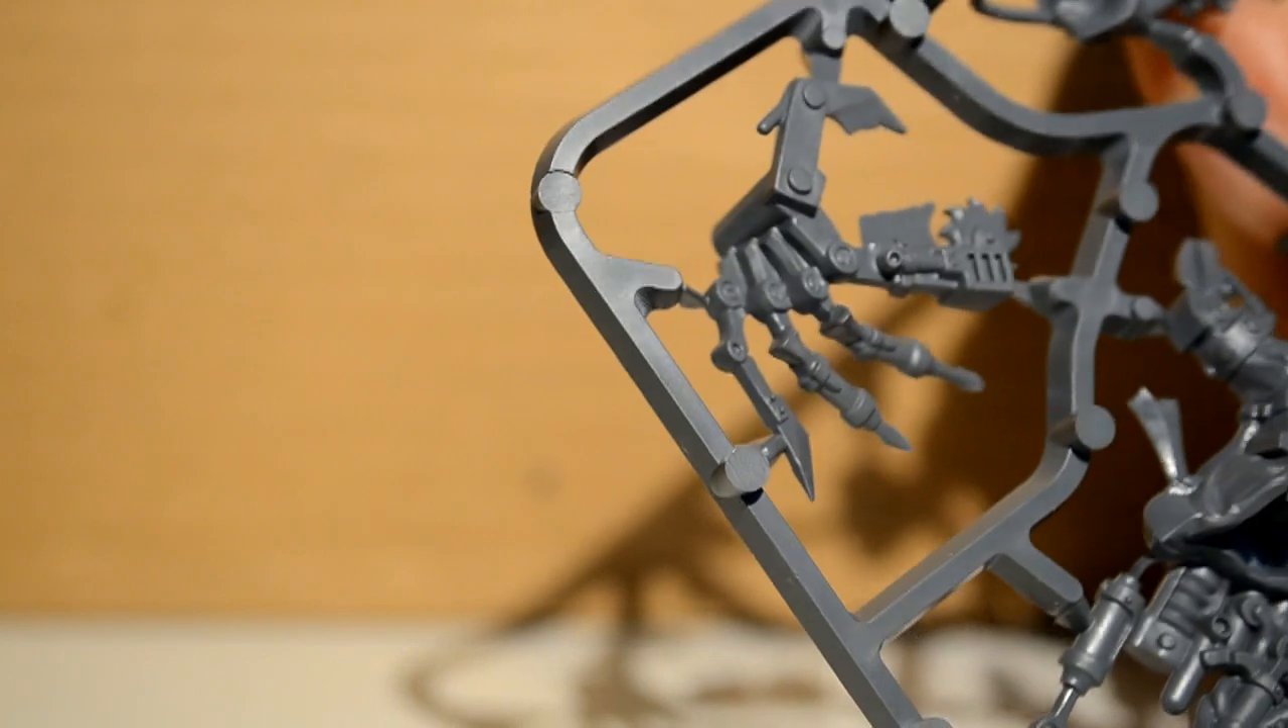And the actual robot hand isn't as flat as I thought it would be, with all the fingers already being attached.